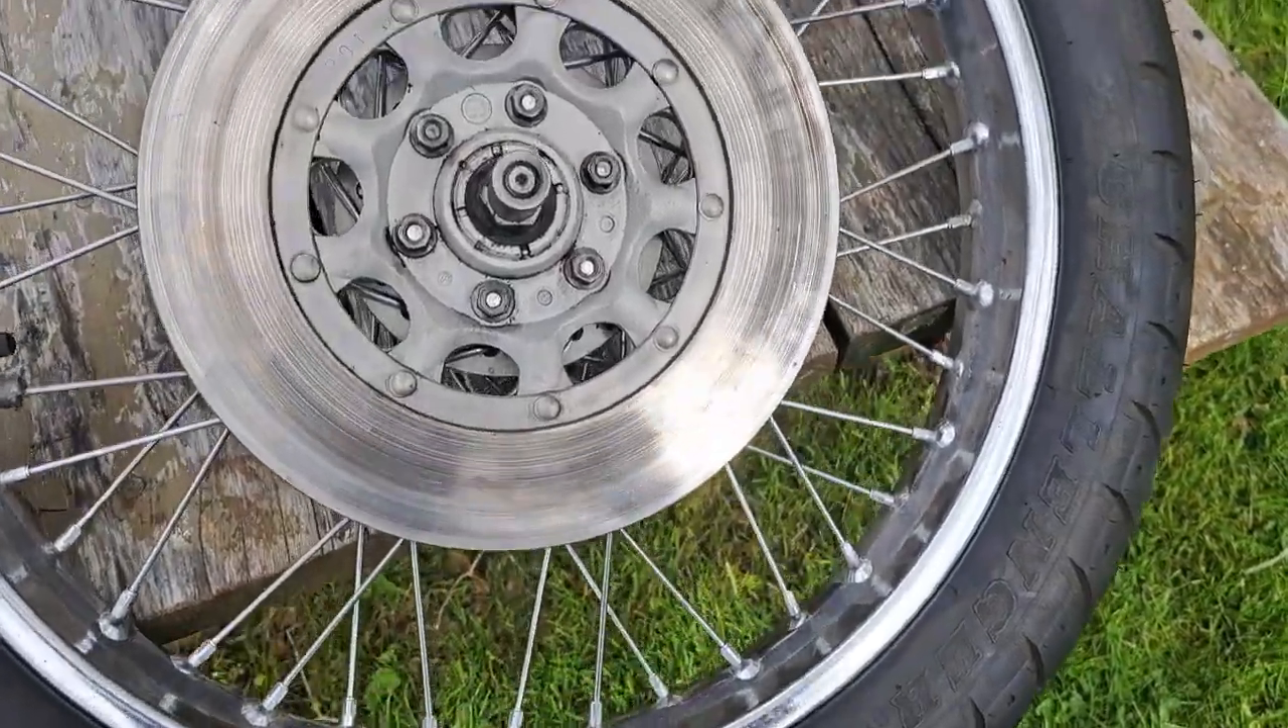Okay, I've got the disc back on there.